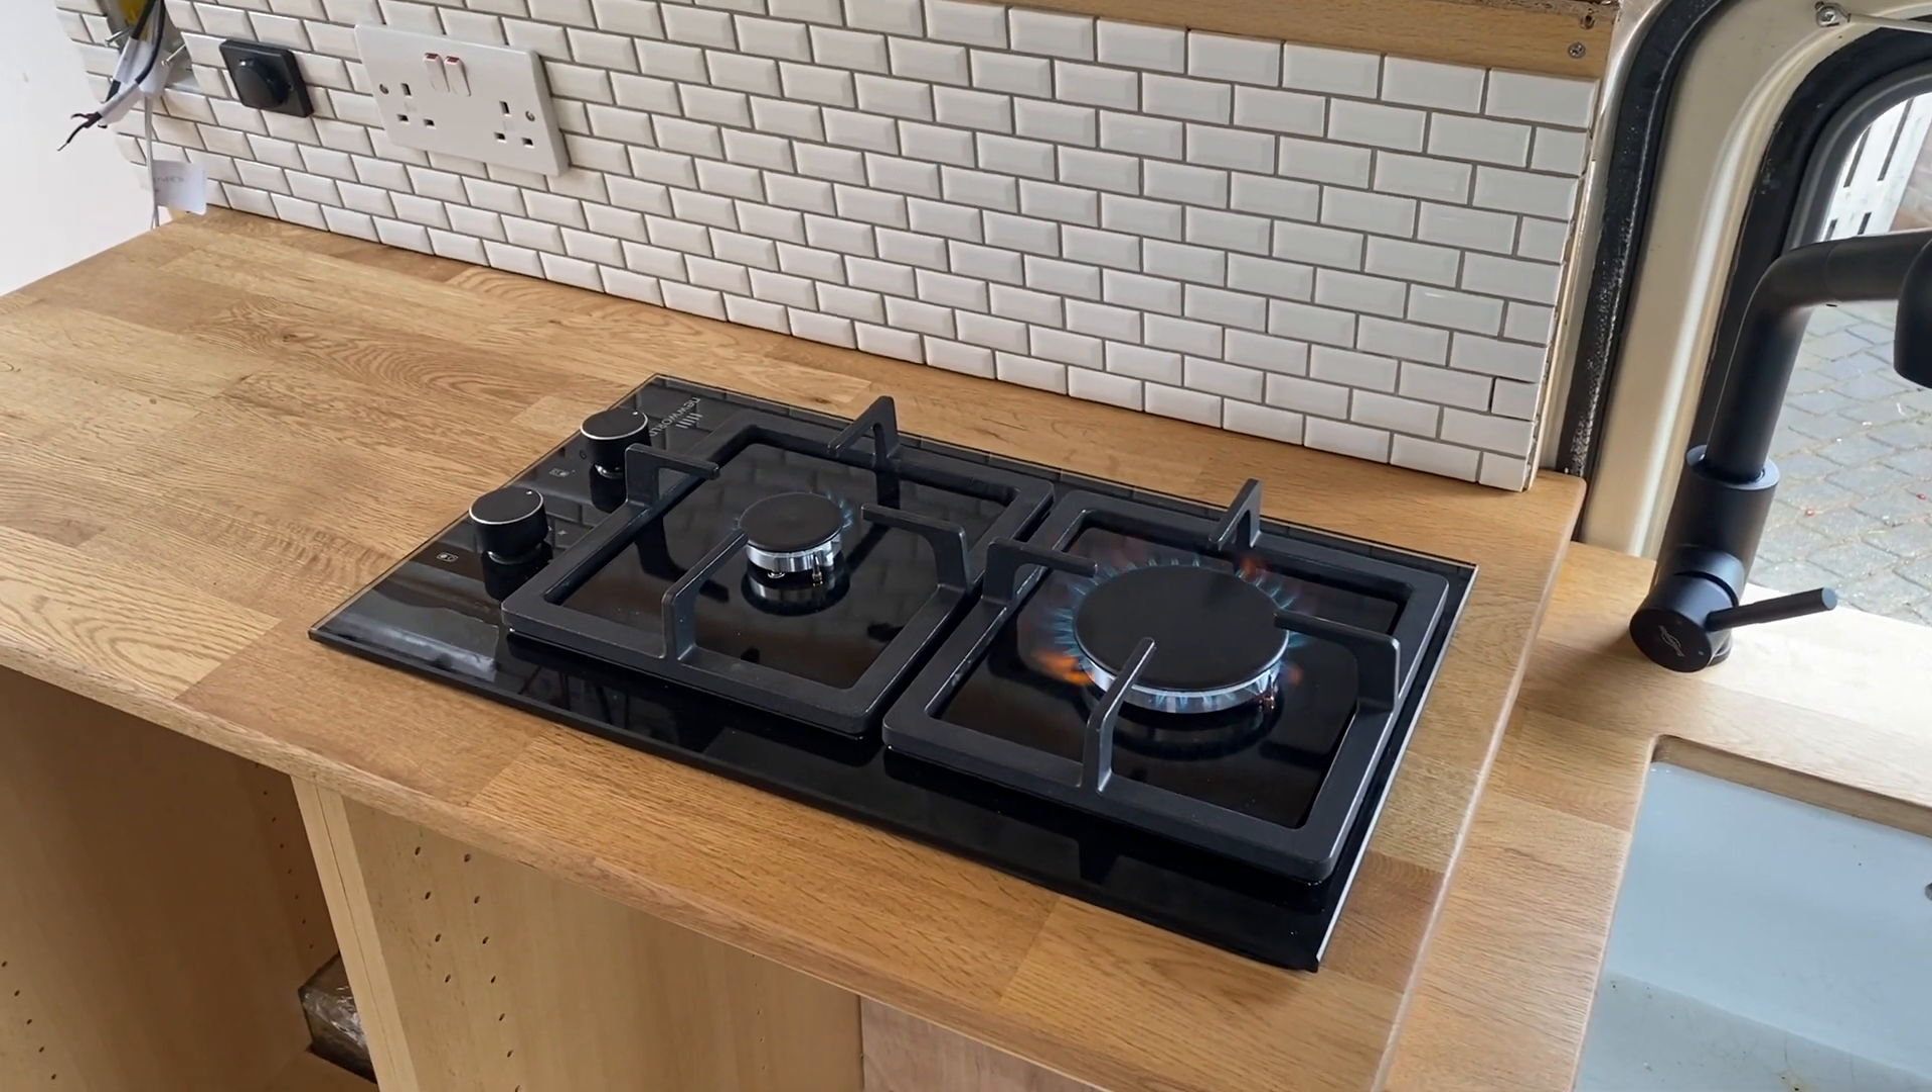So there we go that's our hob installed.